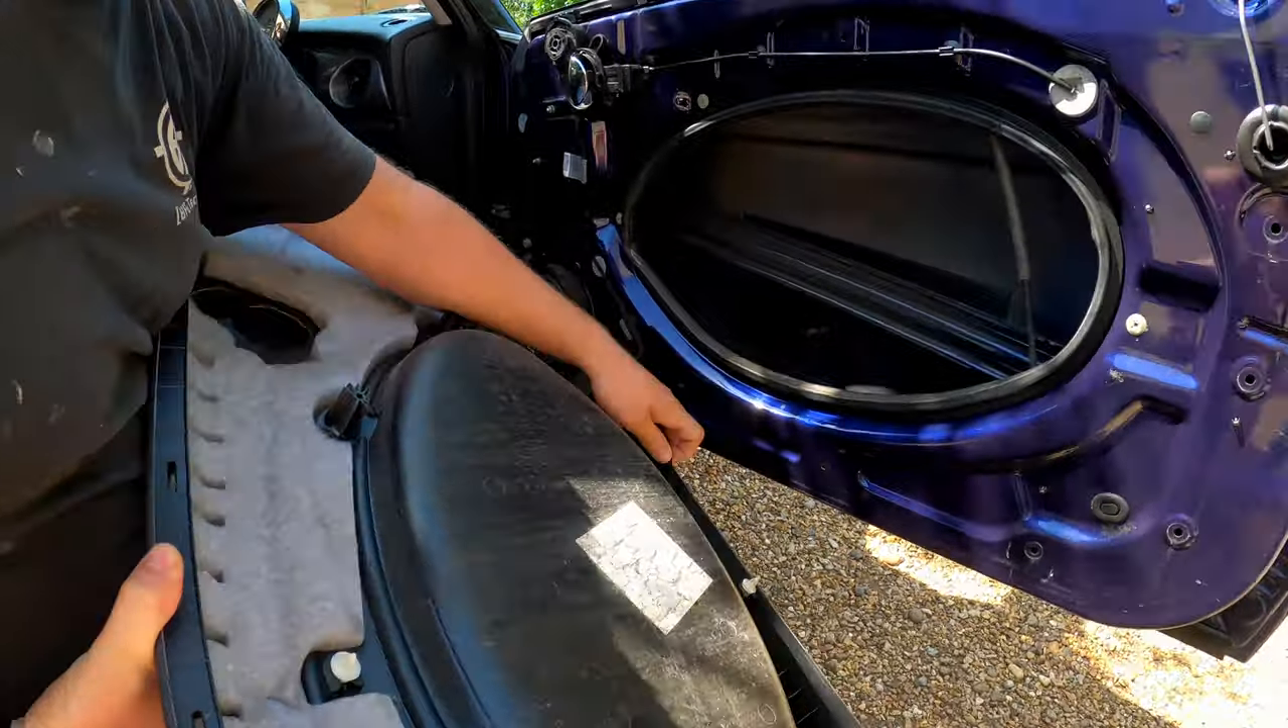So, and that is the door card released from the door.